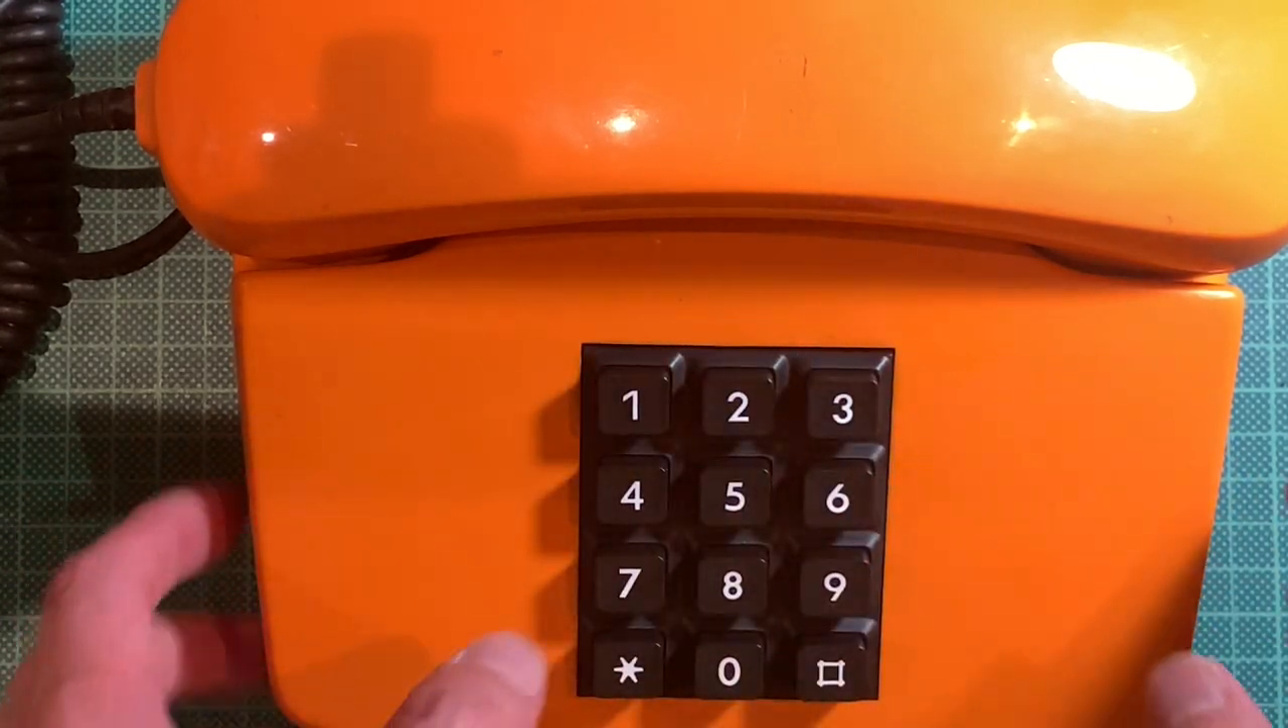I turned around the number pad you probably already noticed that it was upside down.